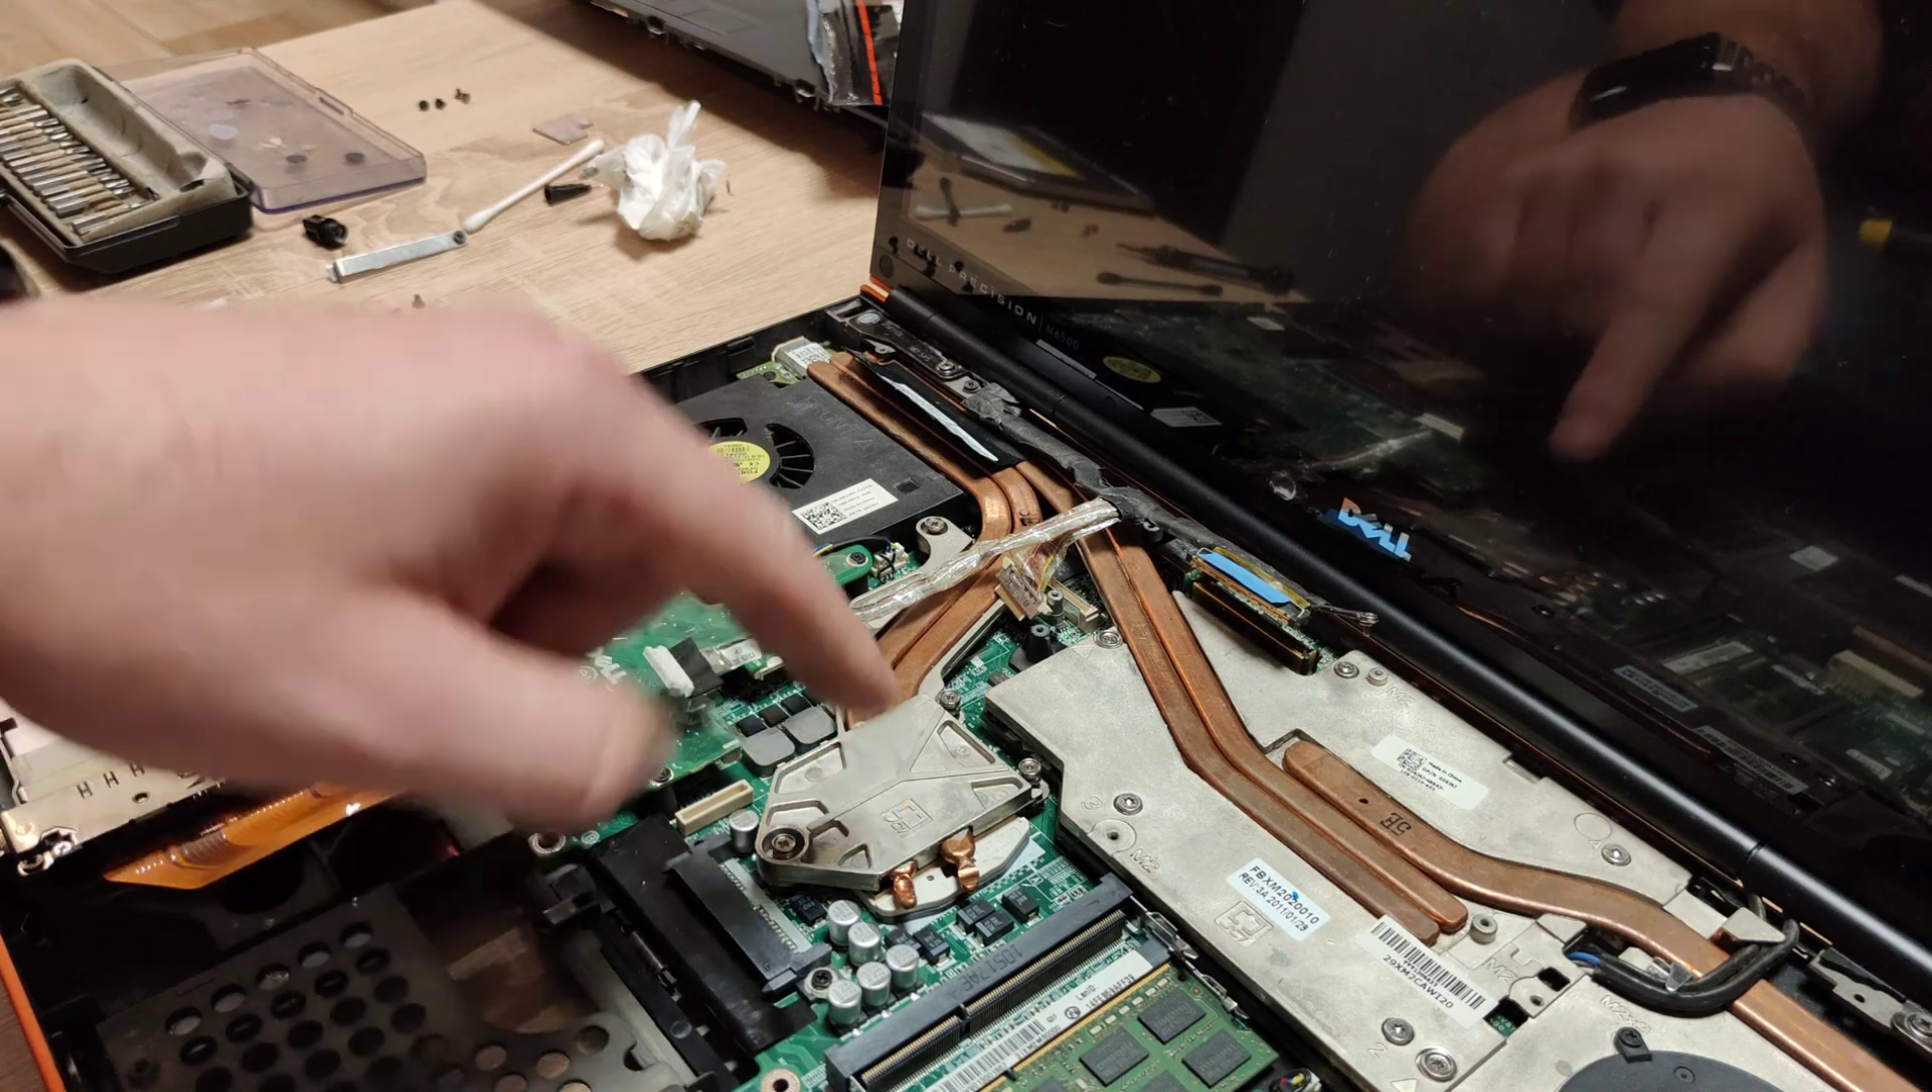Dobra, mamy założony radiator Więc teraz pomalutku składamy sobie całość.